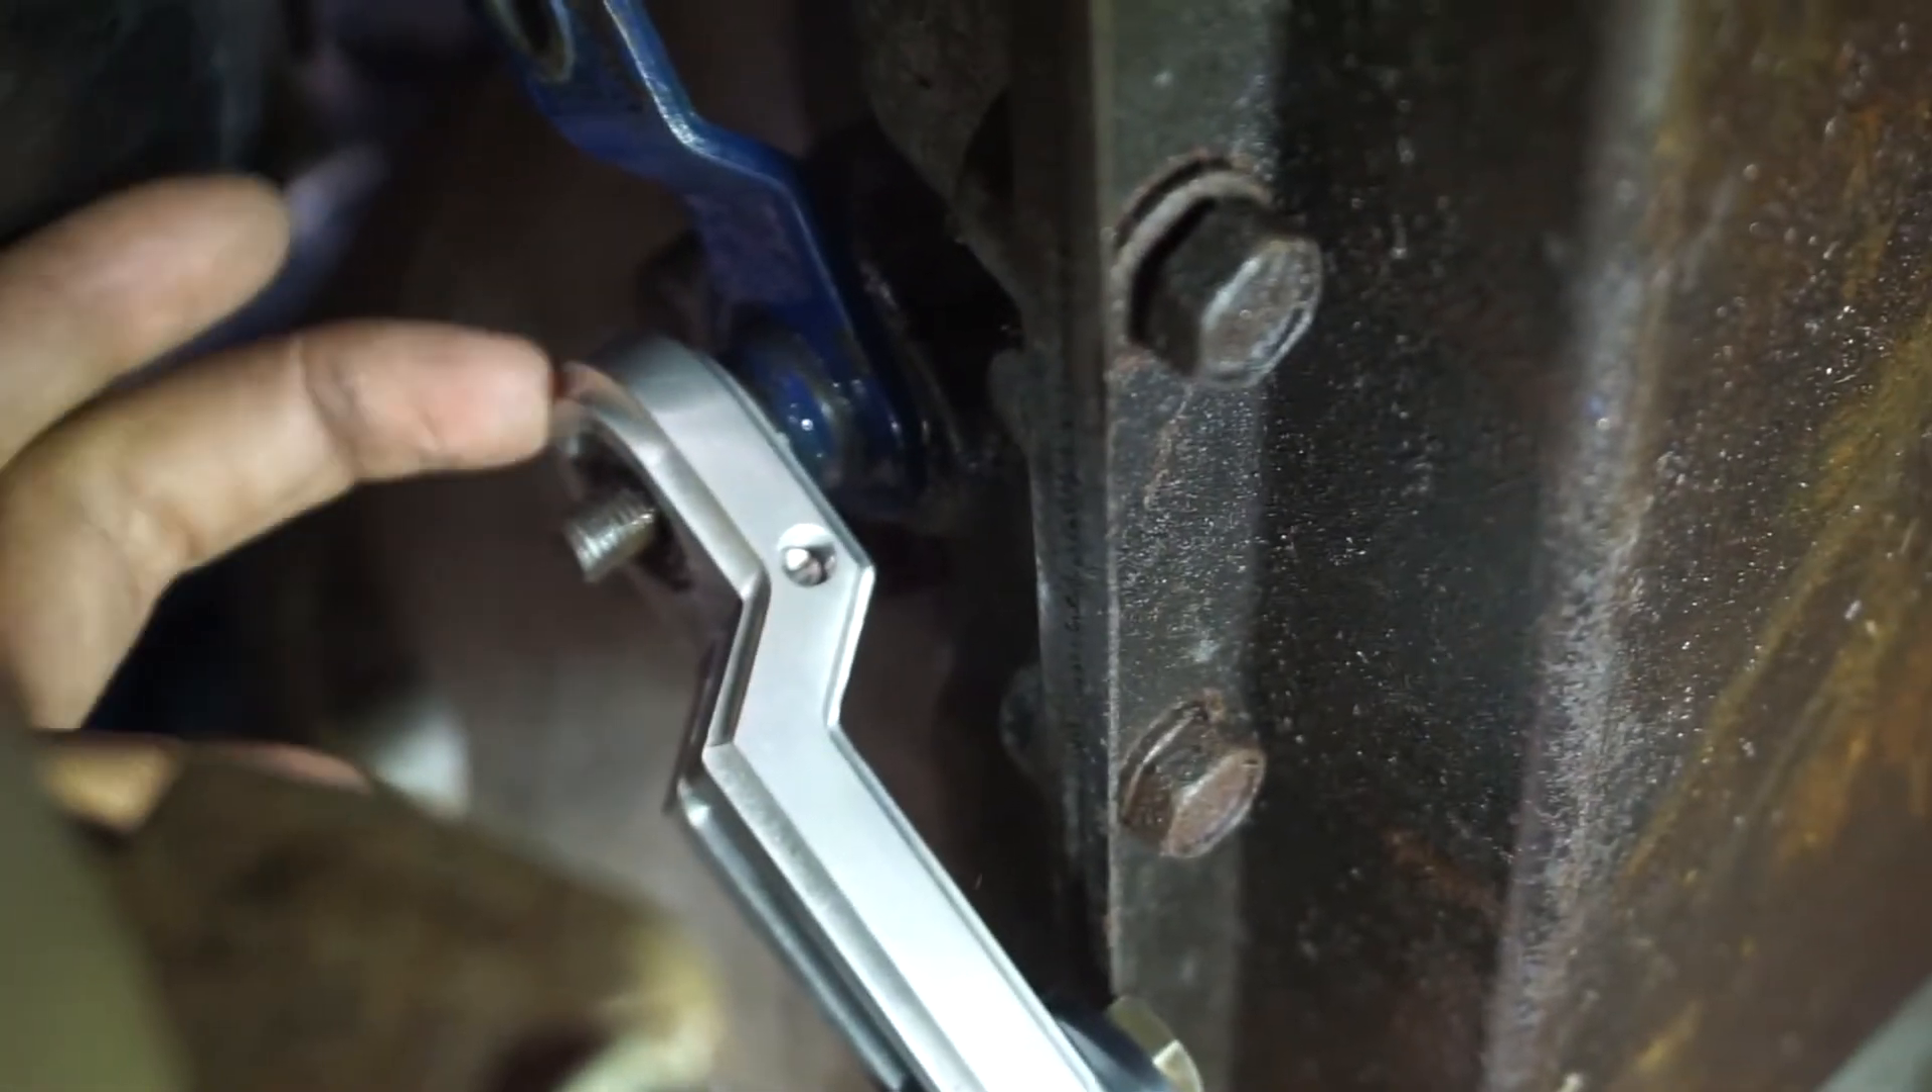So here's the aluminum arm installed.